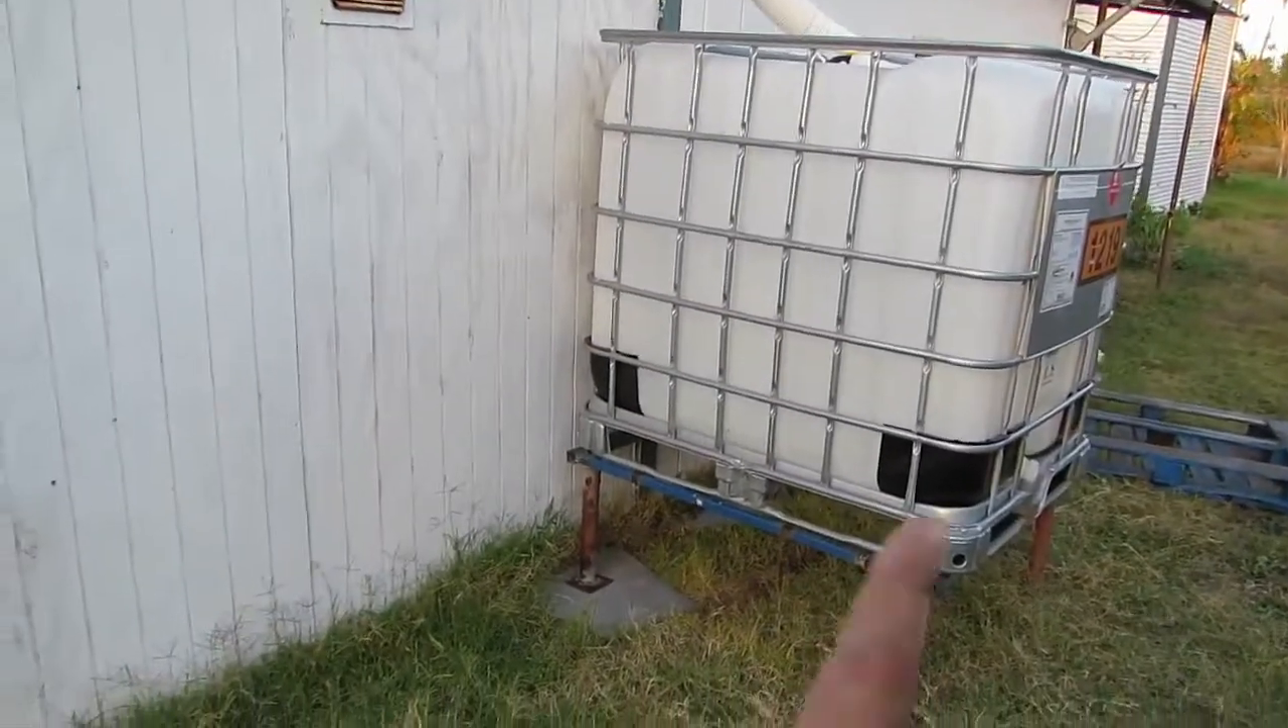Y pues como pueden ver Pues el tanque ya está Ya en la base.